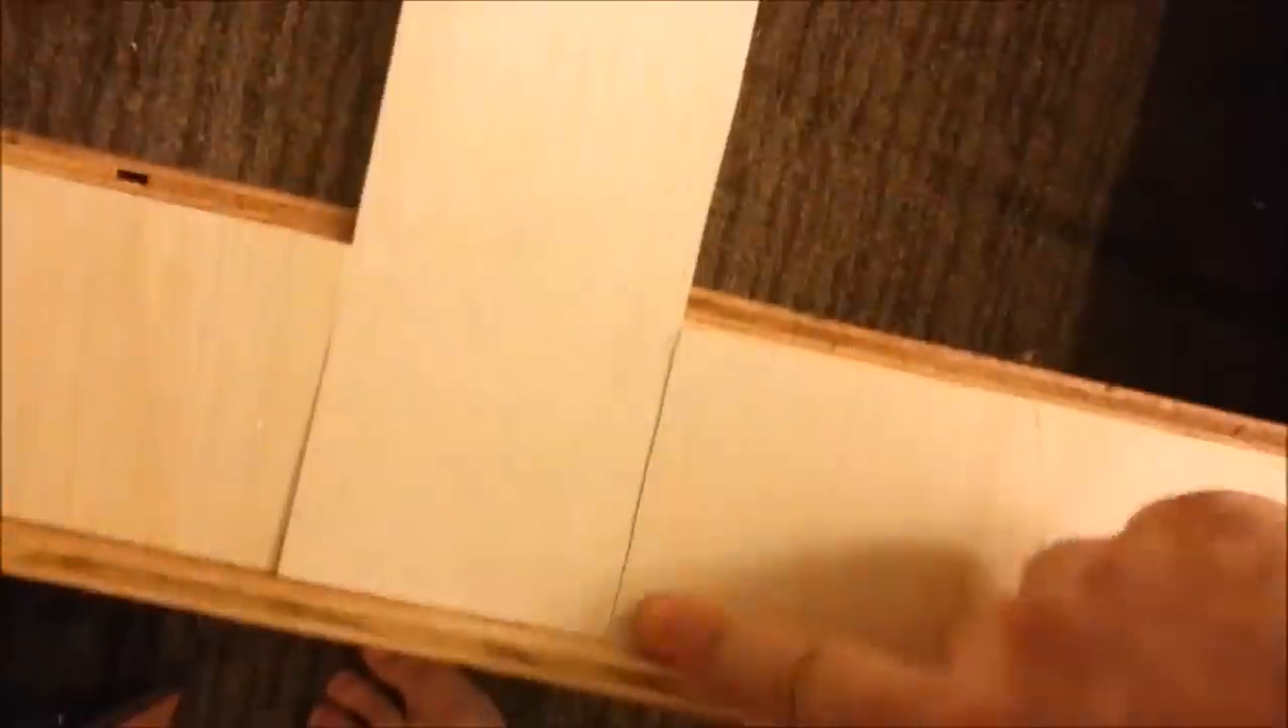So I got the uh exterior on here uh it's quarter inch plywood it's not nailed in yet uh but you can see I just kind of slid it in here.